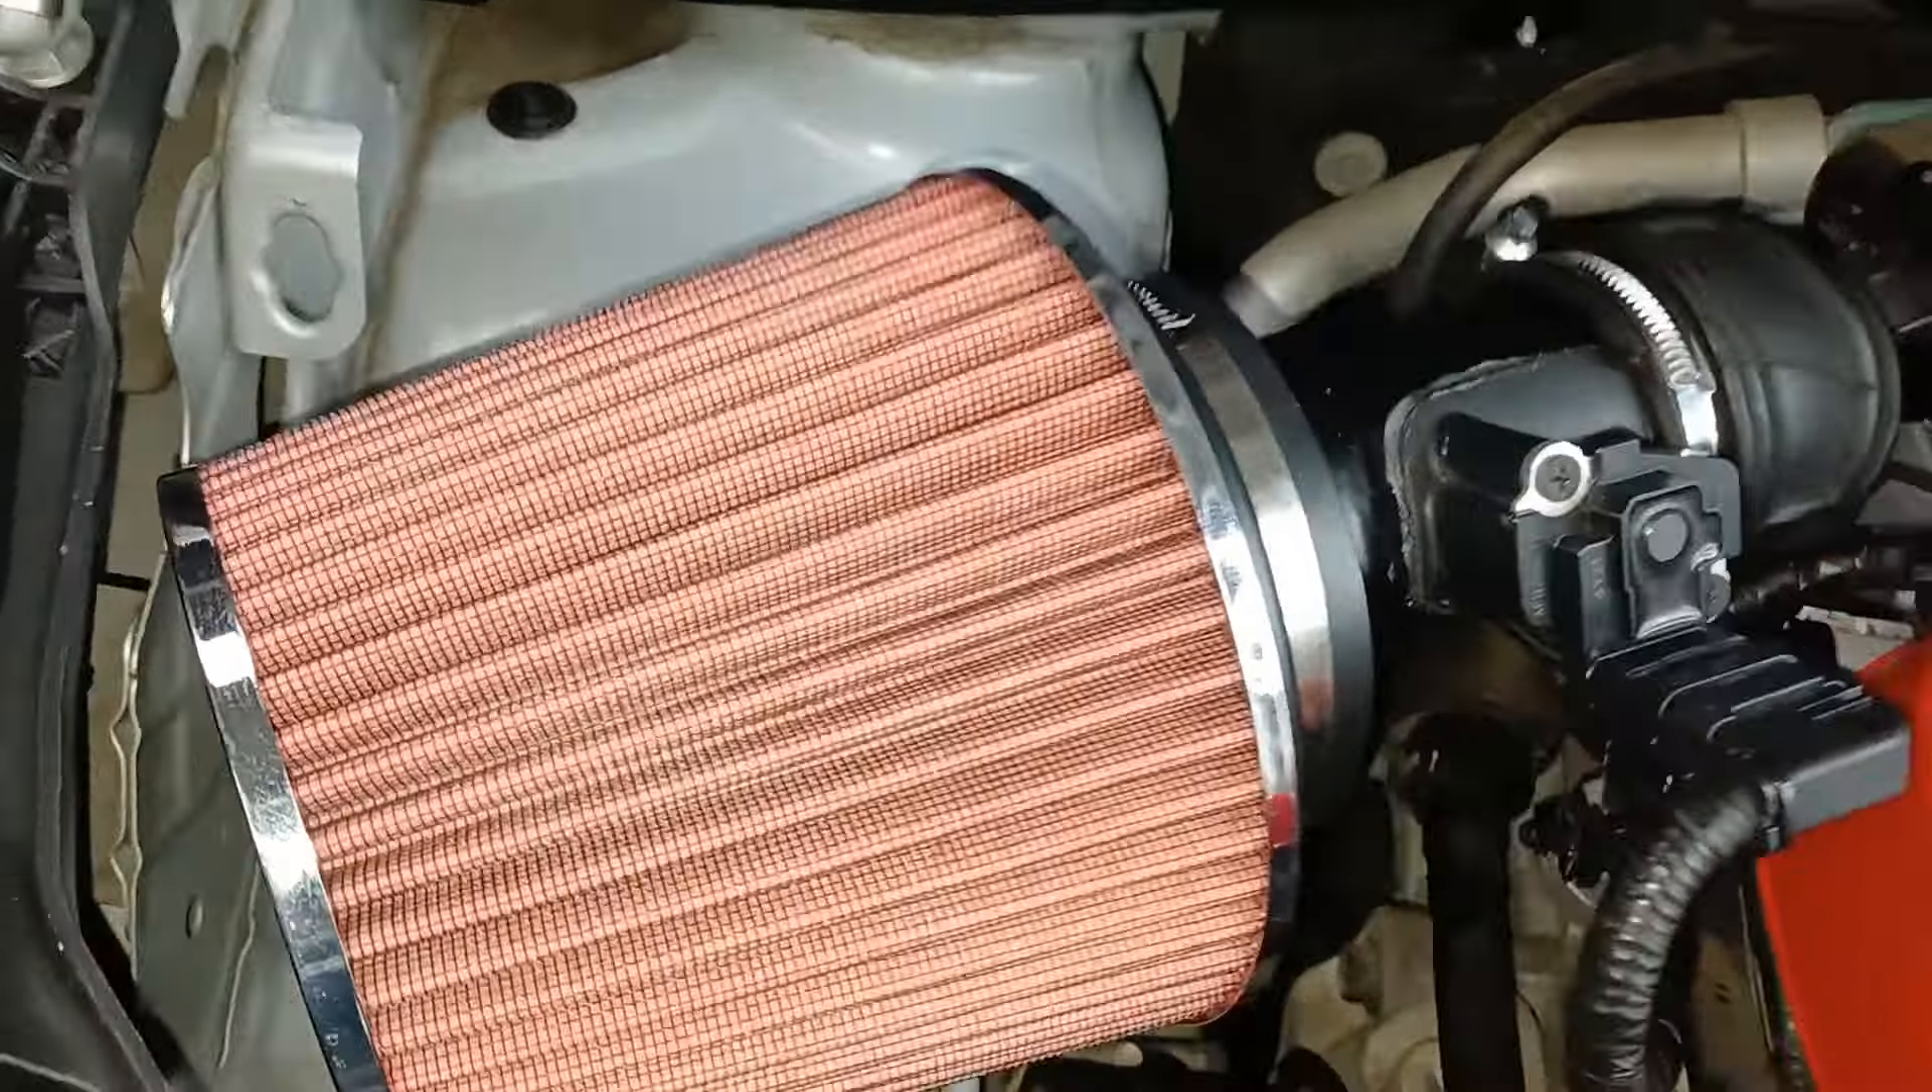Aquí ya quedó instalado el elemento filtrante.